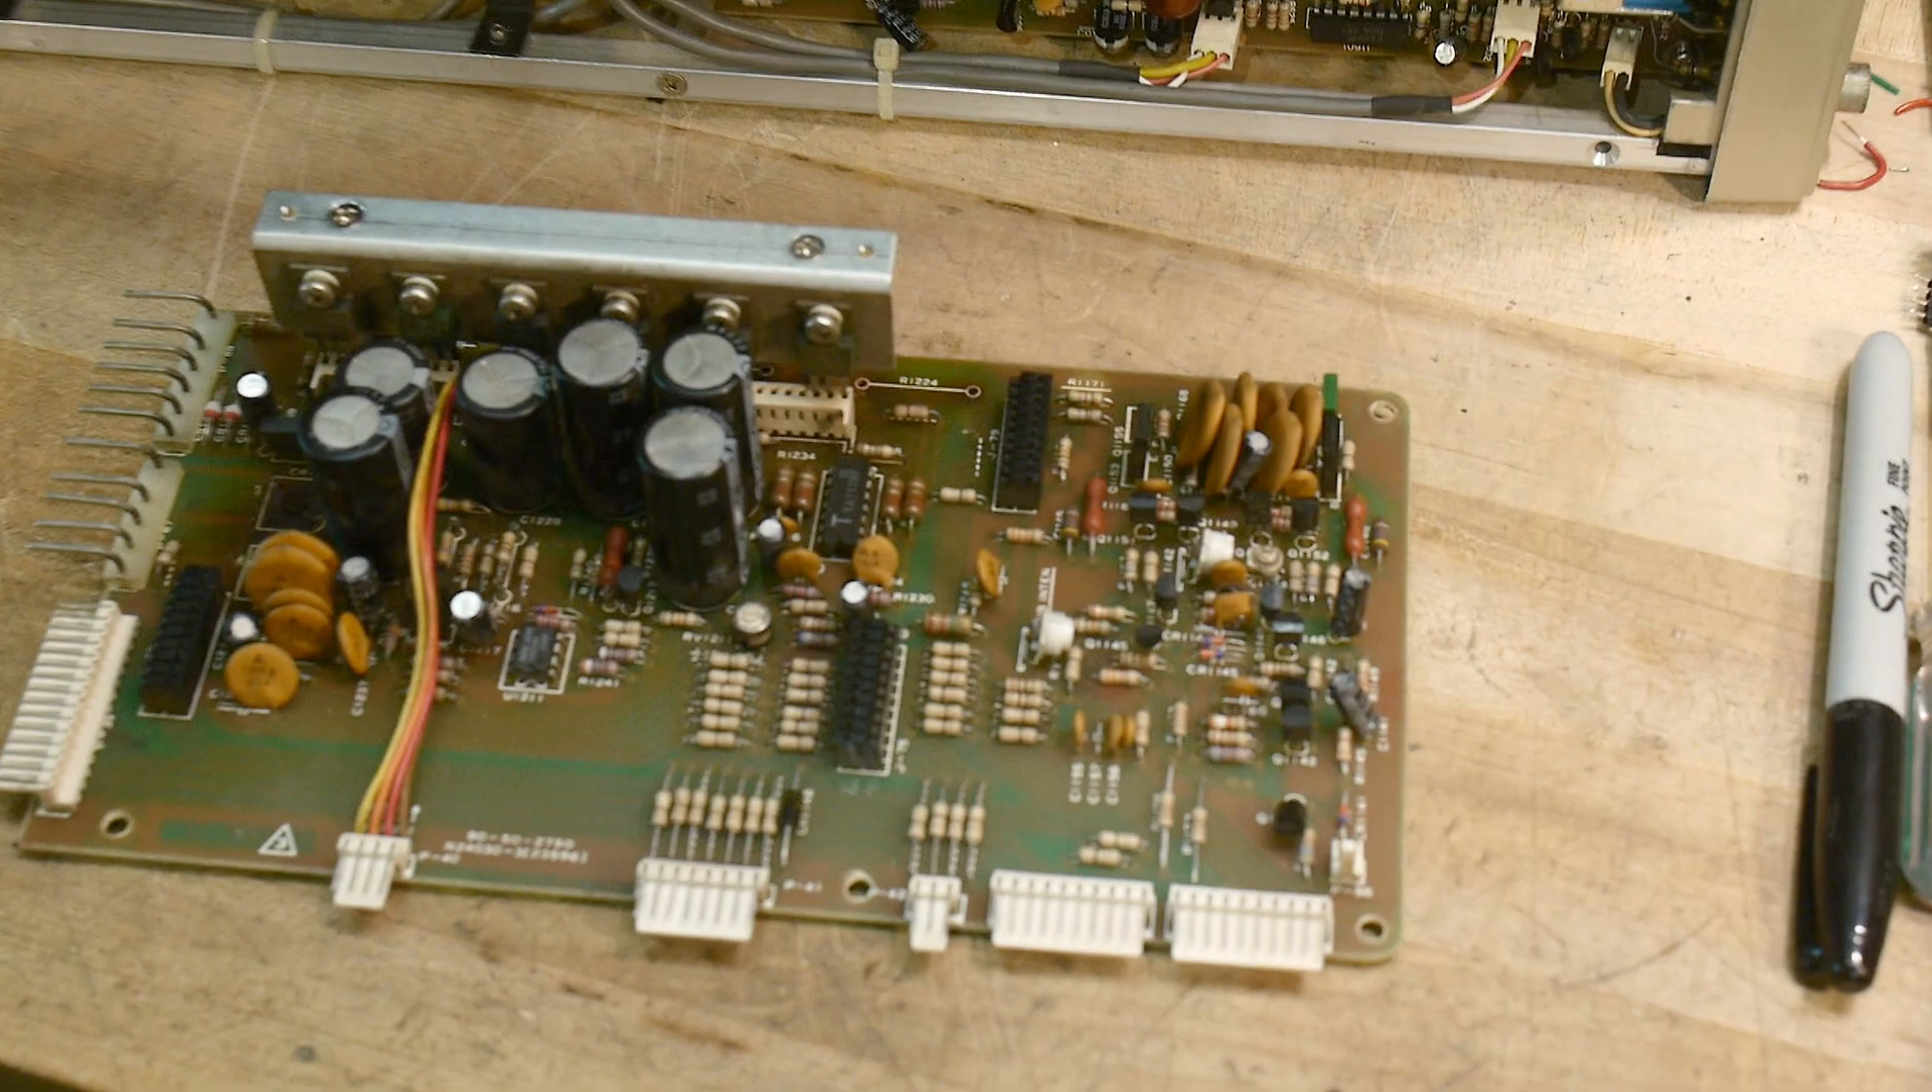And so the heat sink is still attached, obviously there's more heat sink when it gets attached inside there, but at least it's on a bar here.